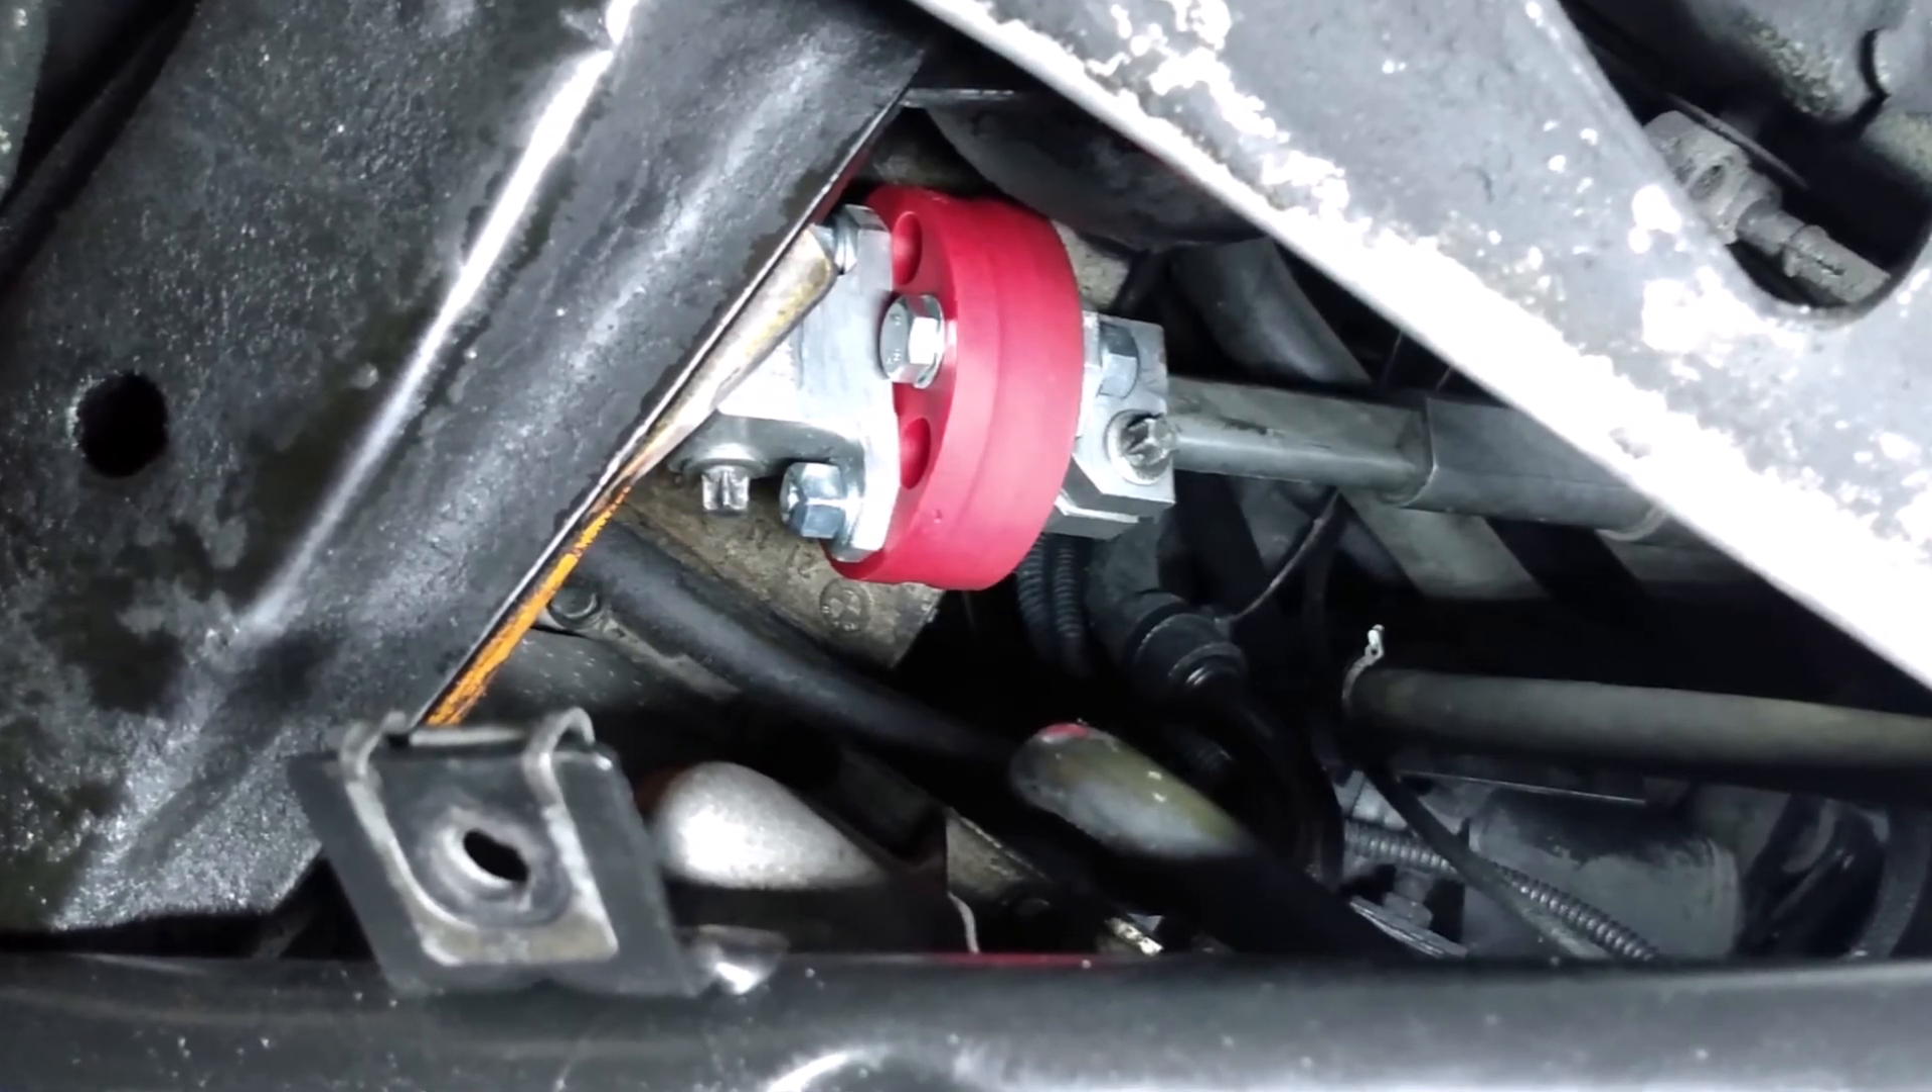Last but not least, here's a shot of the coupler installed.